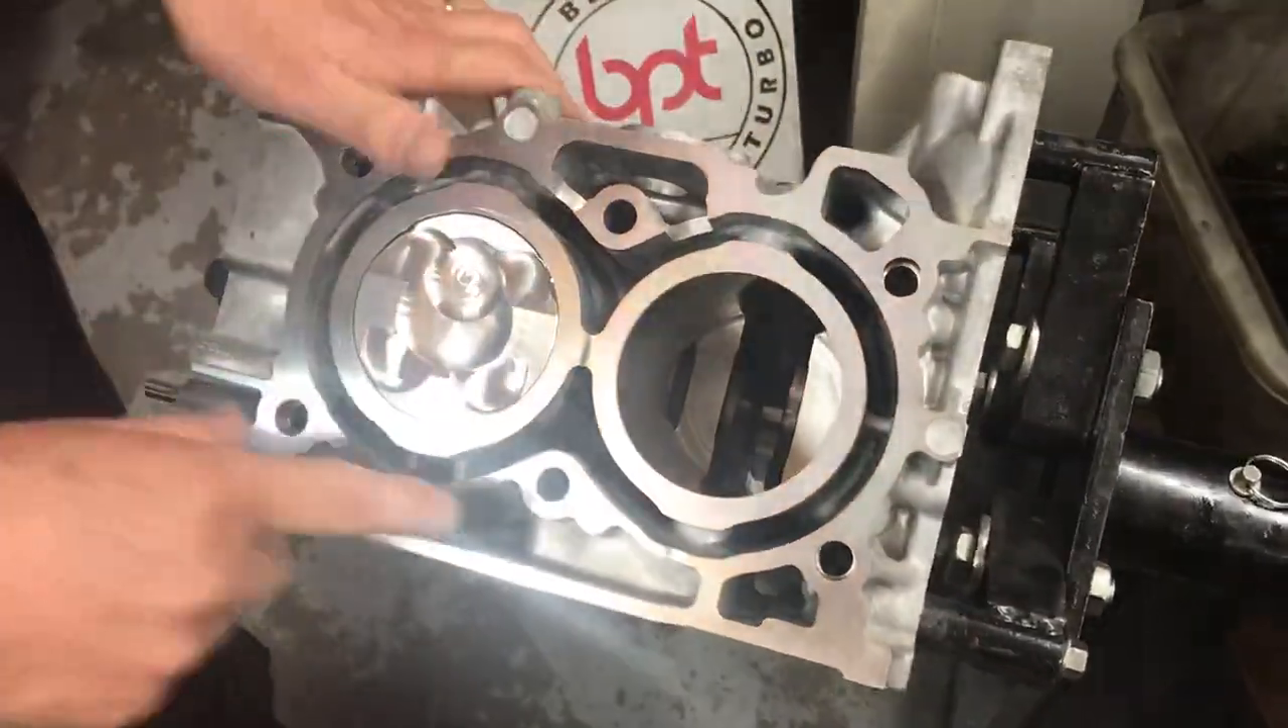We haven't put the final piston in the block yet so you can see what it looks like without a piston.